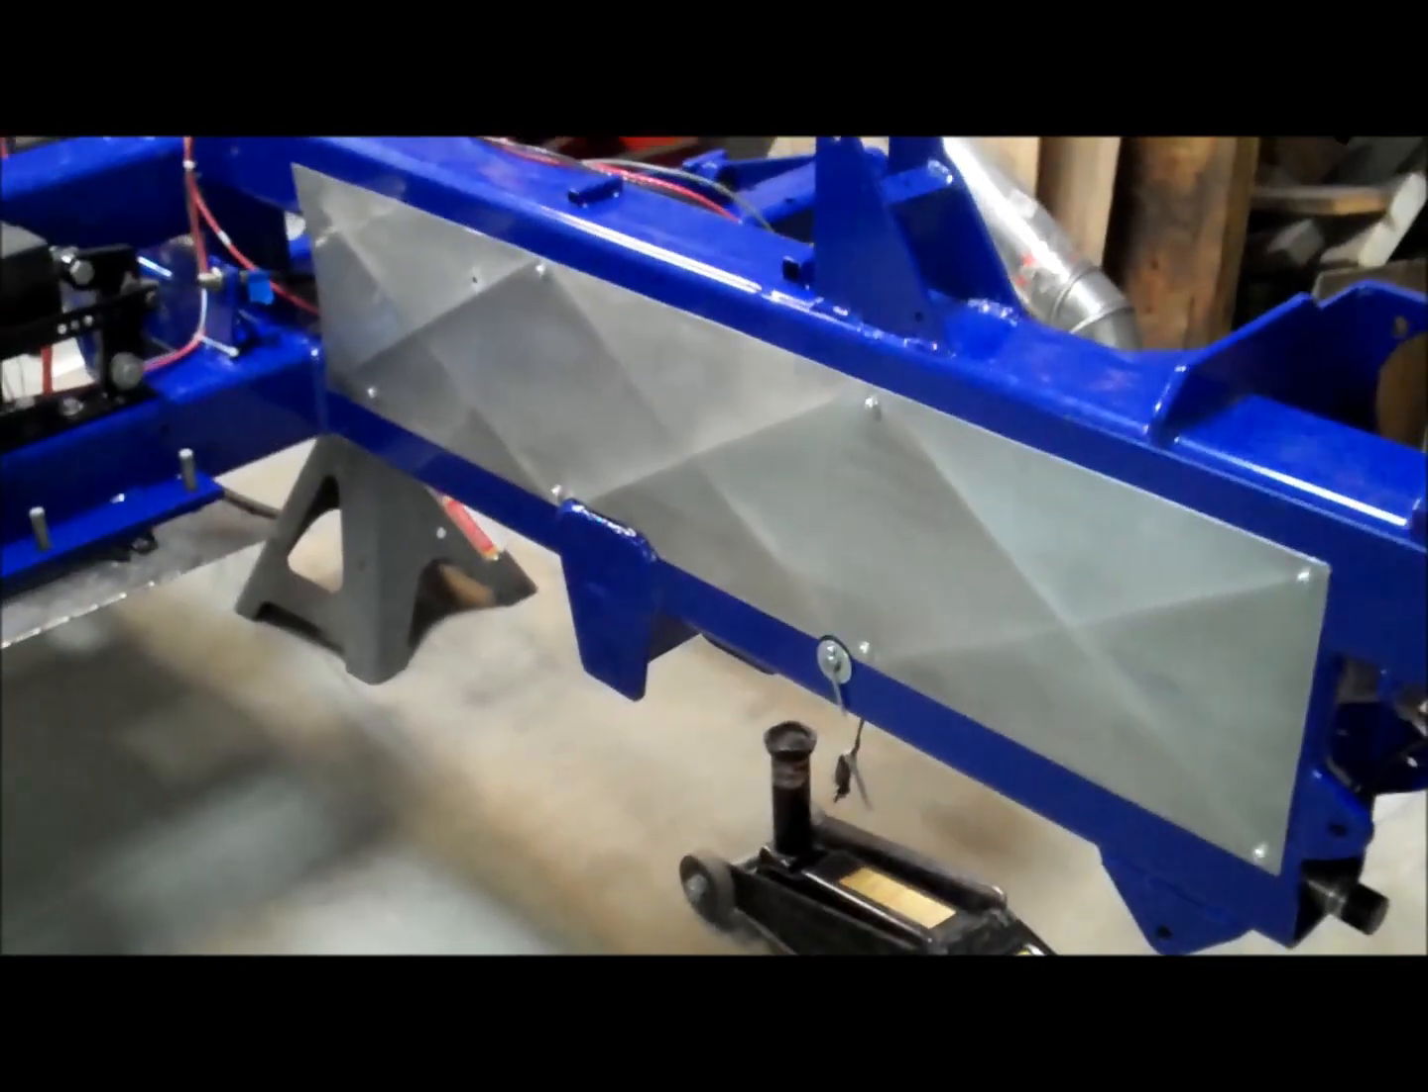All right, so here's the aluminum inside panels that cover off the frame. Those have been scuffed and polished with Scotch-Brite pads, polishing up nice, and then clear coated, and now bolted on.